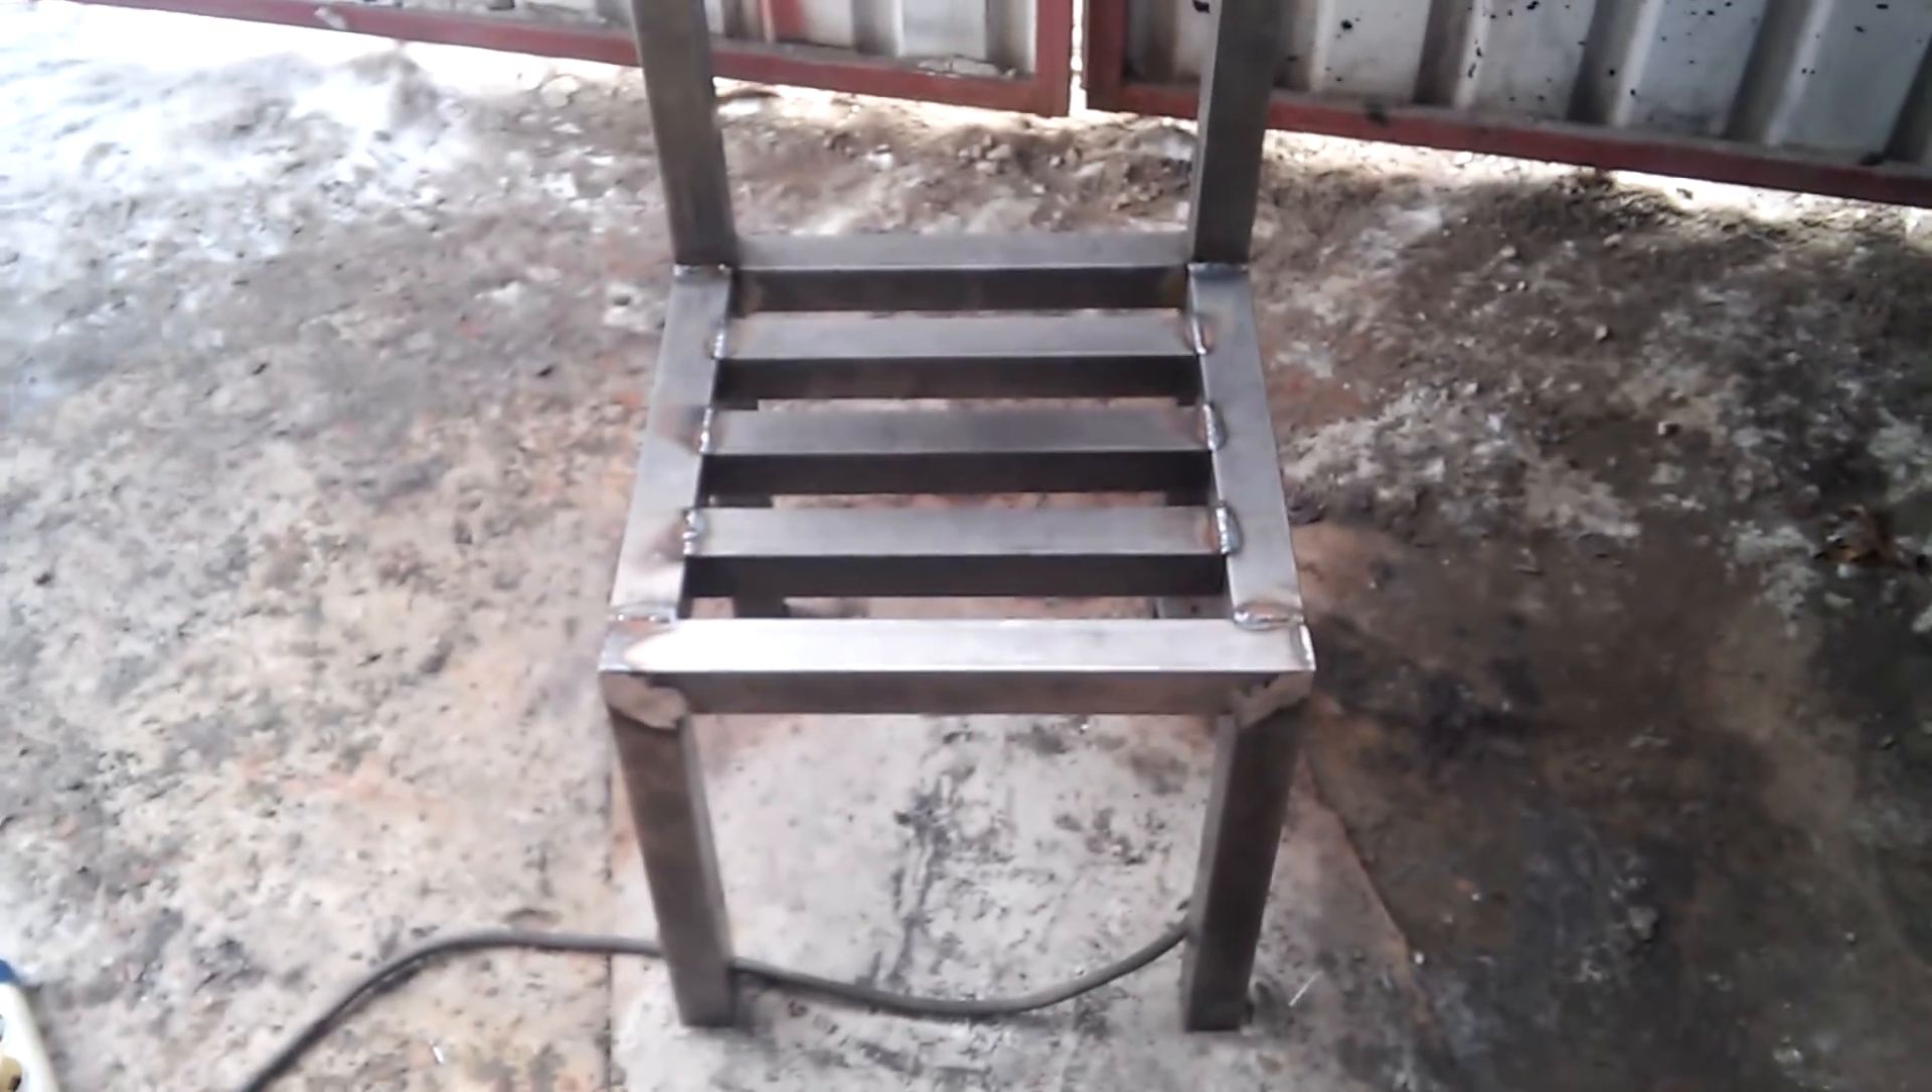Приварил сидение и теперь осталось зачистить и зашлифовать полностью со всех сторон.